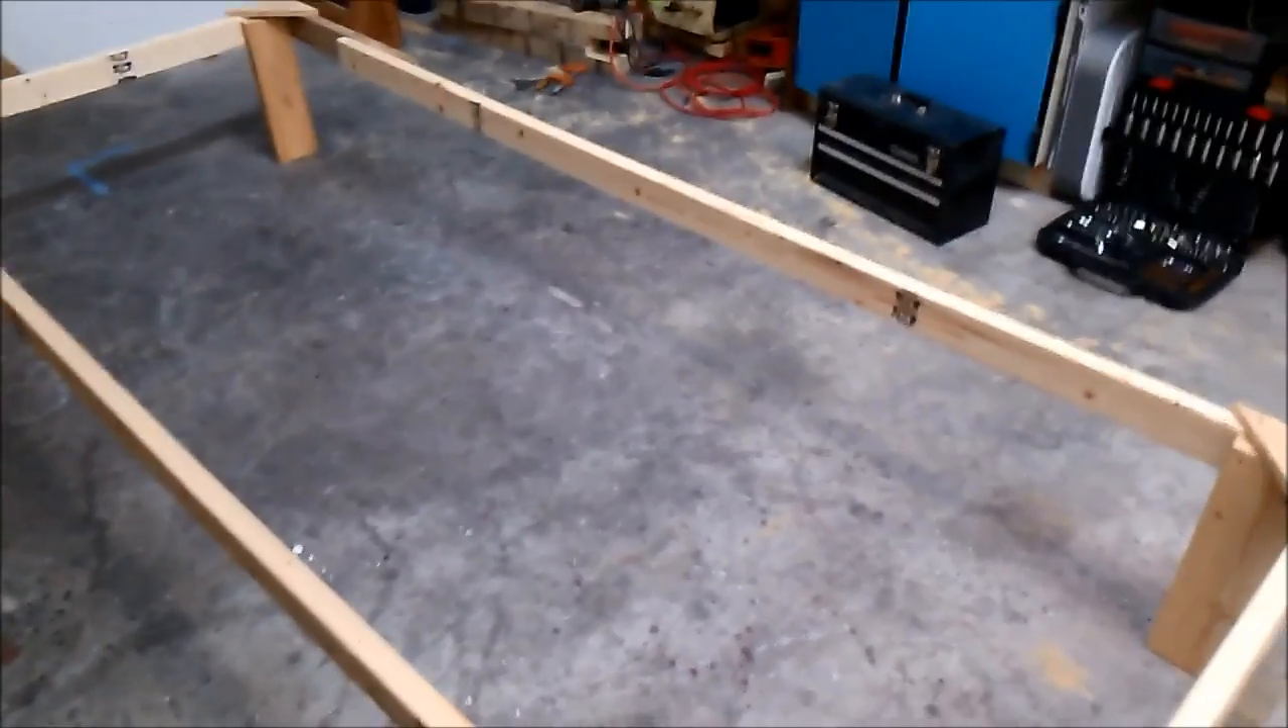Okay, I just finished putting together the frame for the cradle for the Coresound 15. I'm in a big building, so excuse the echoey sound here.